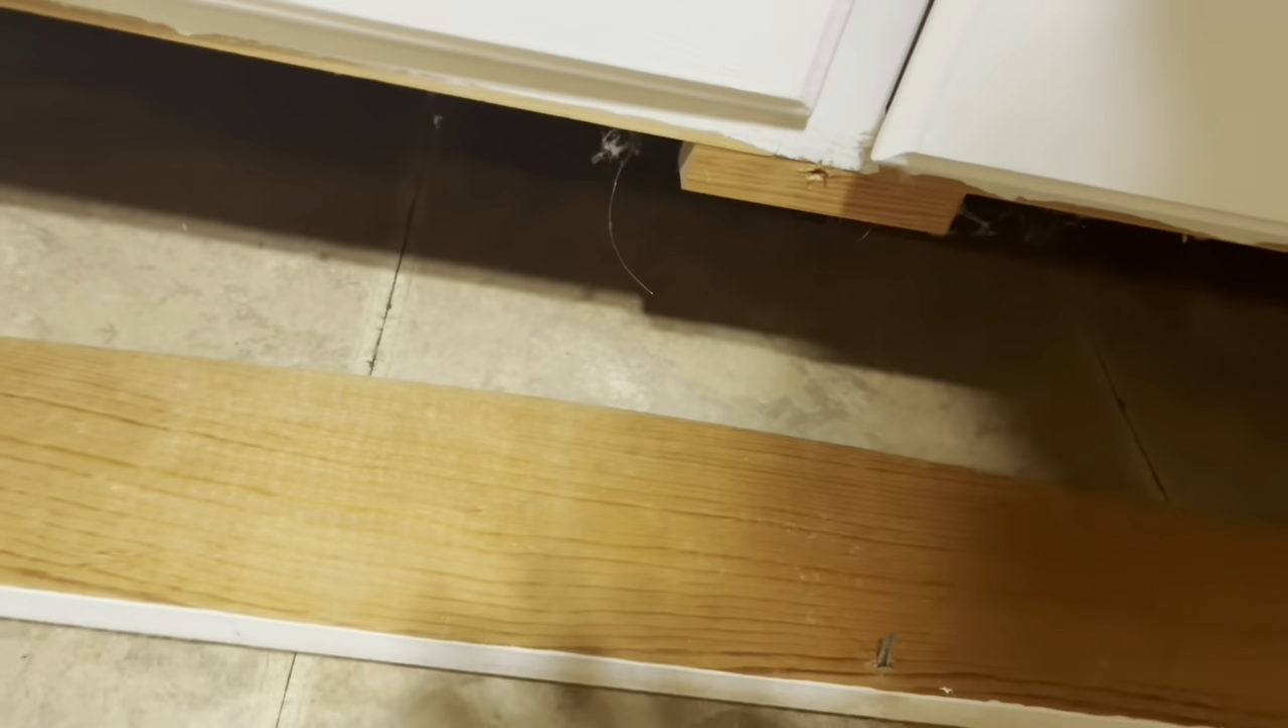Now the skirting has come a loose from the bottom.